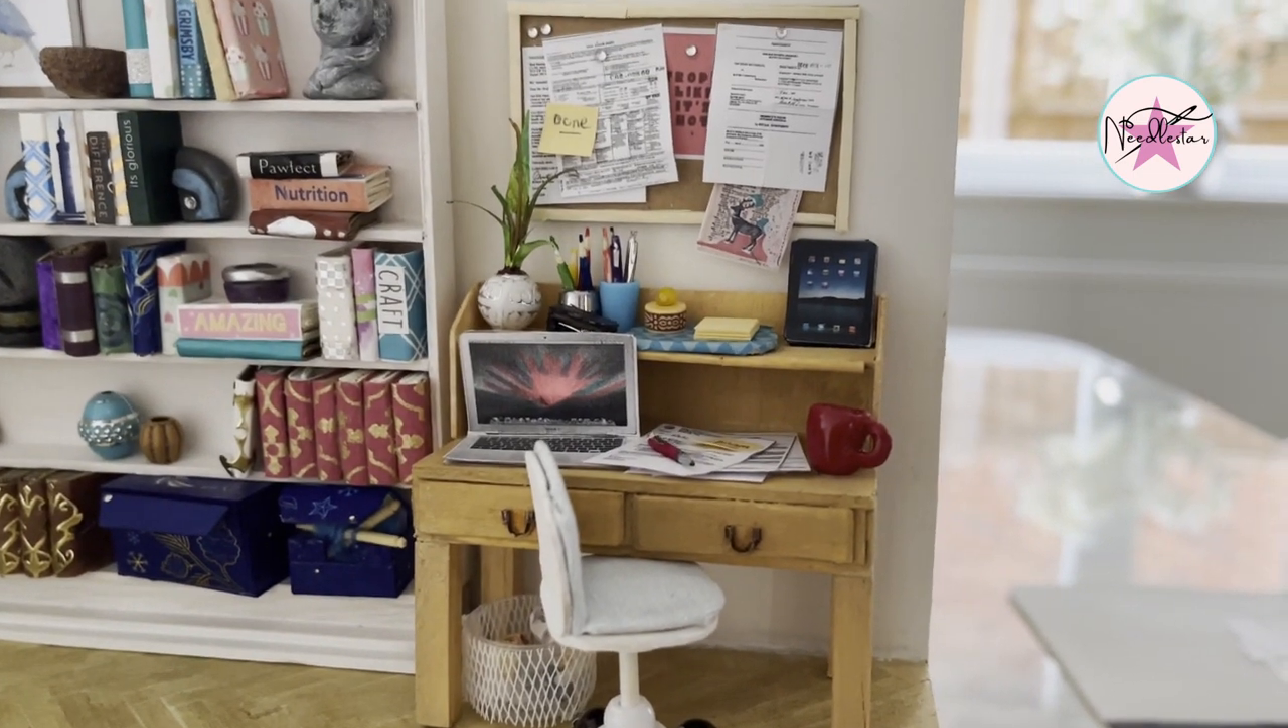We've got the desk in place and I'm really quite happy with how it's turning out. coming closer to finishing off the top floor and I just want to add some finishing touches.